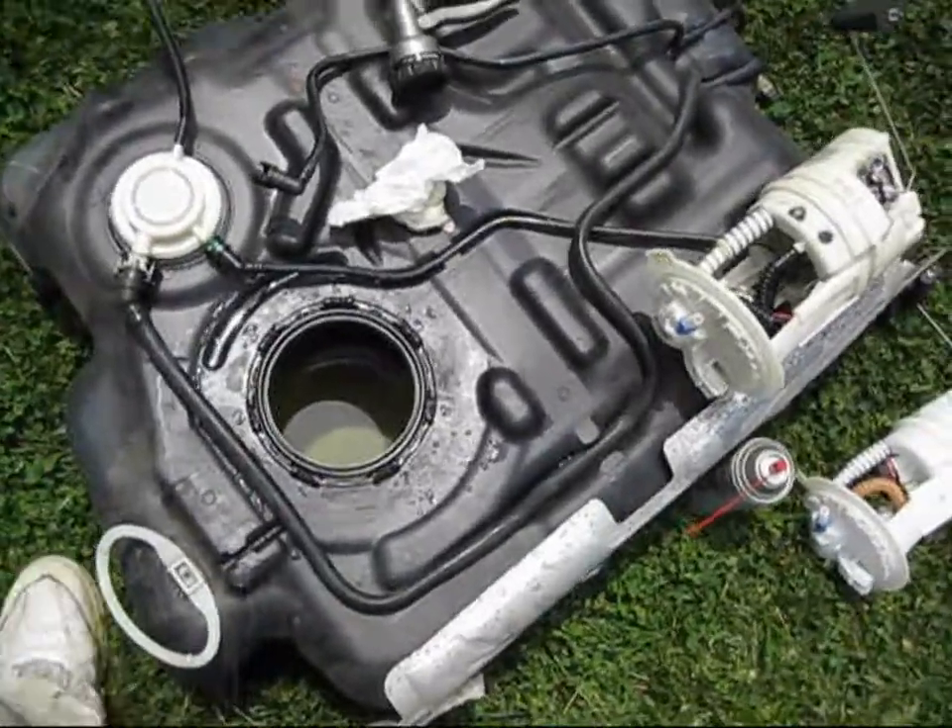Okay, I've got my Chinese fuel pump out and my American one to go in.